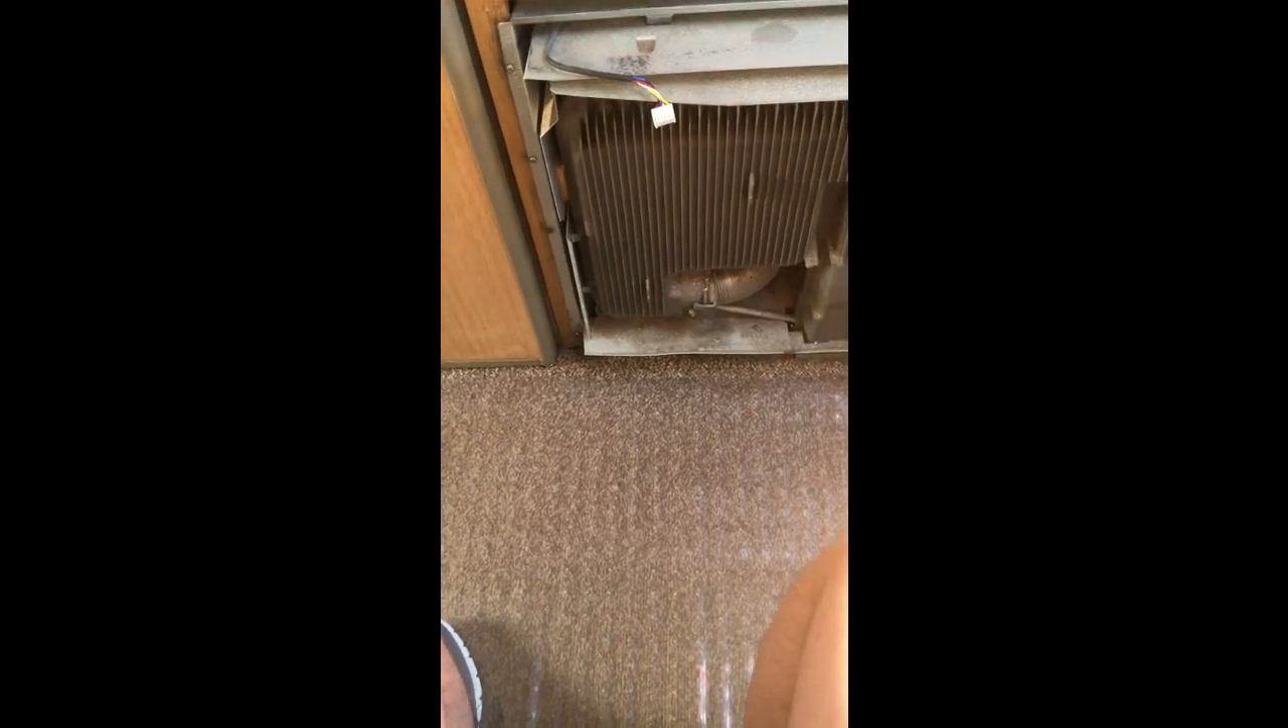Right, so you join me now with the front of the heater taken off.